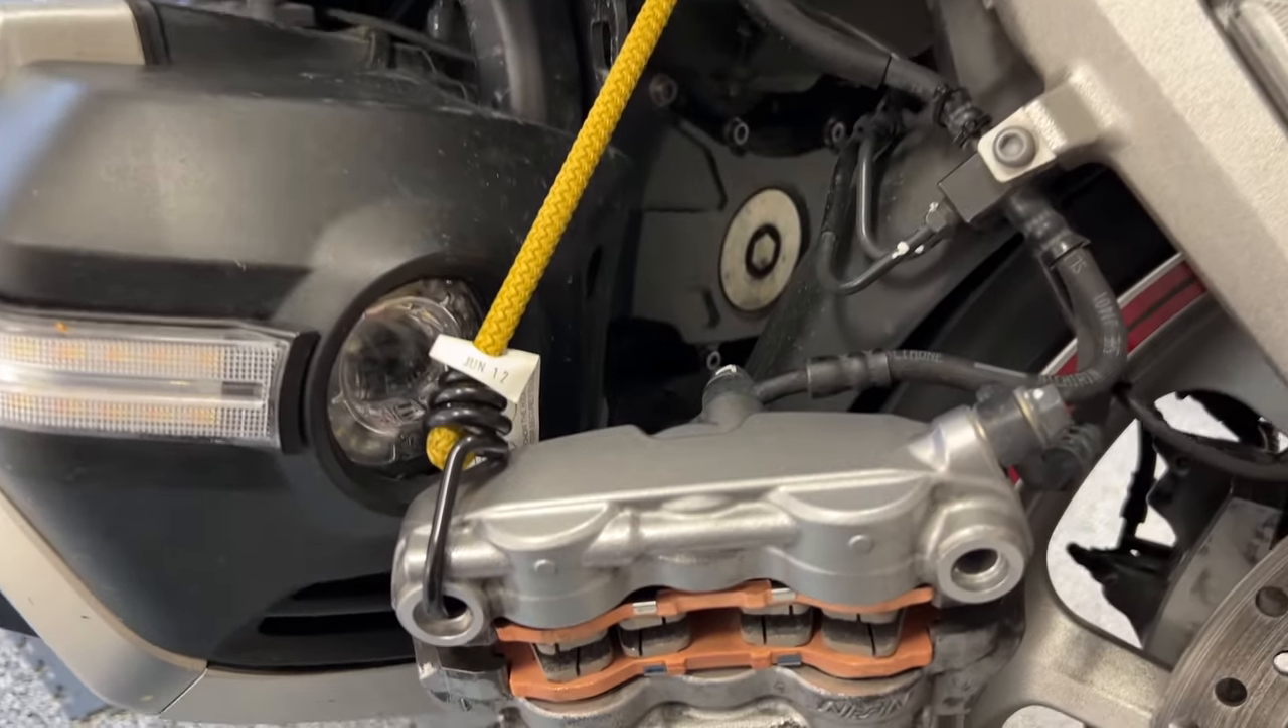So here, you can see the new pads are installed.